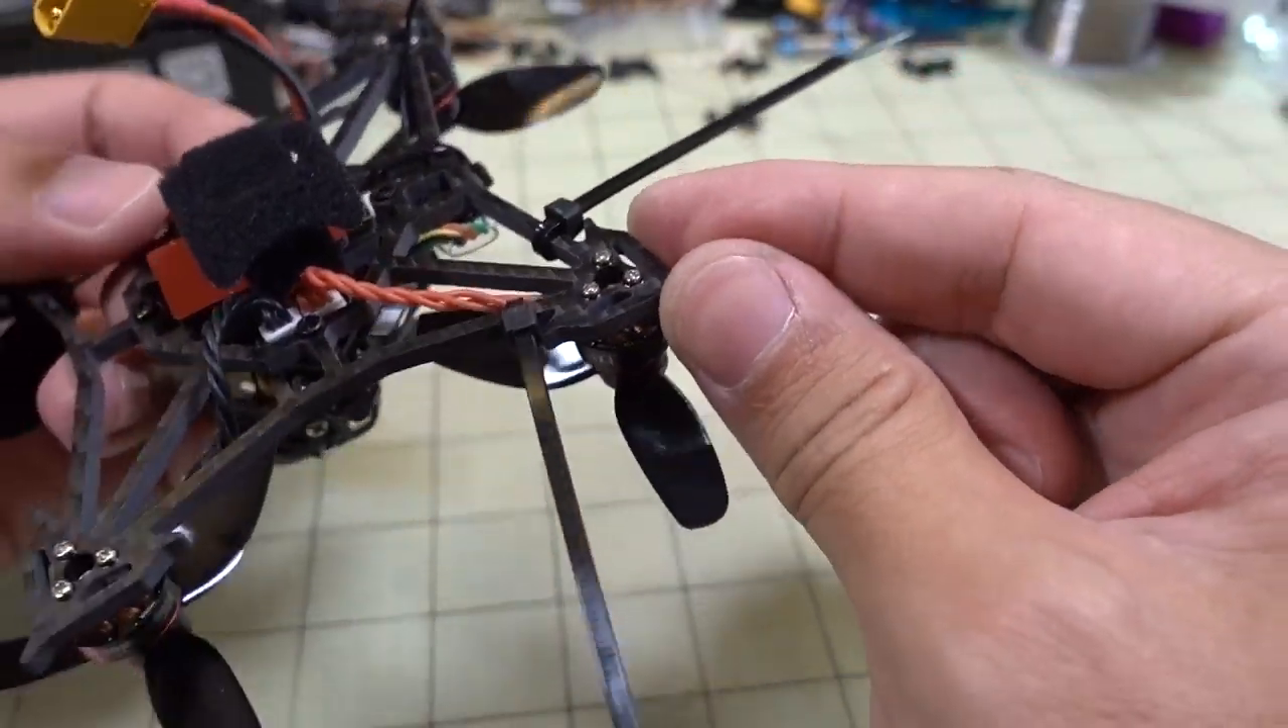Okay, so this is how I've got my two zip ties on. Like this.